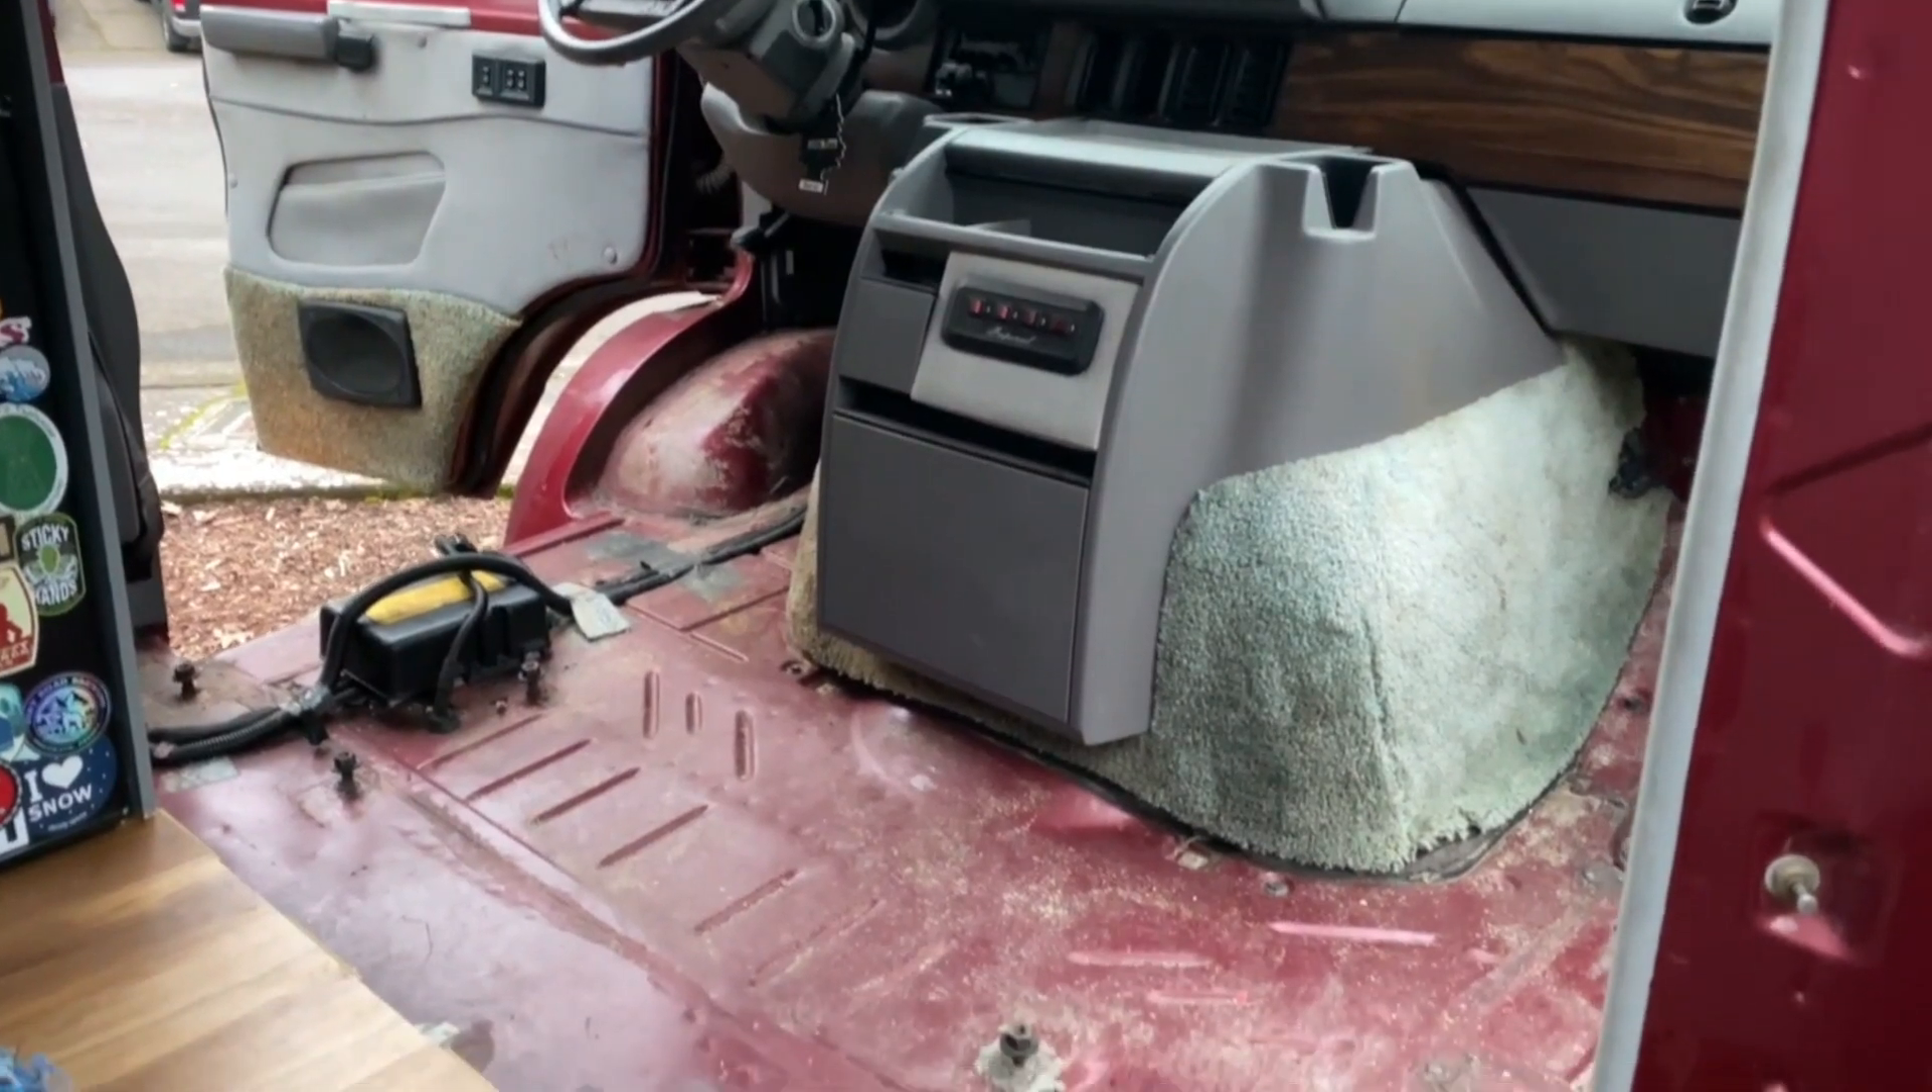So we got the front seats removed.